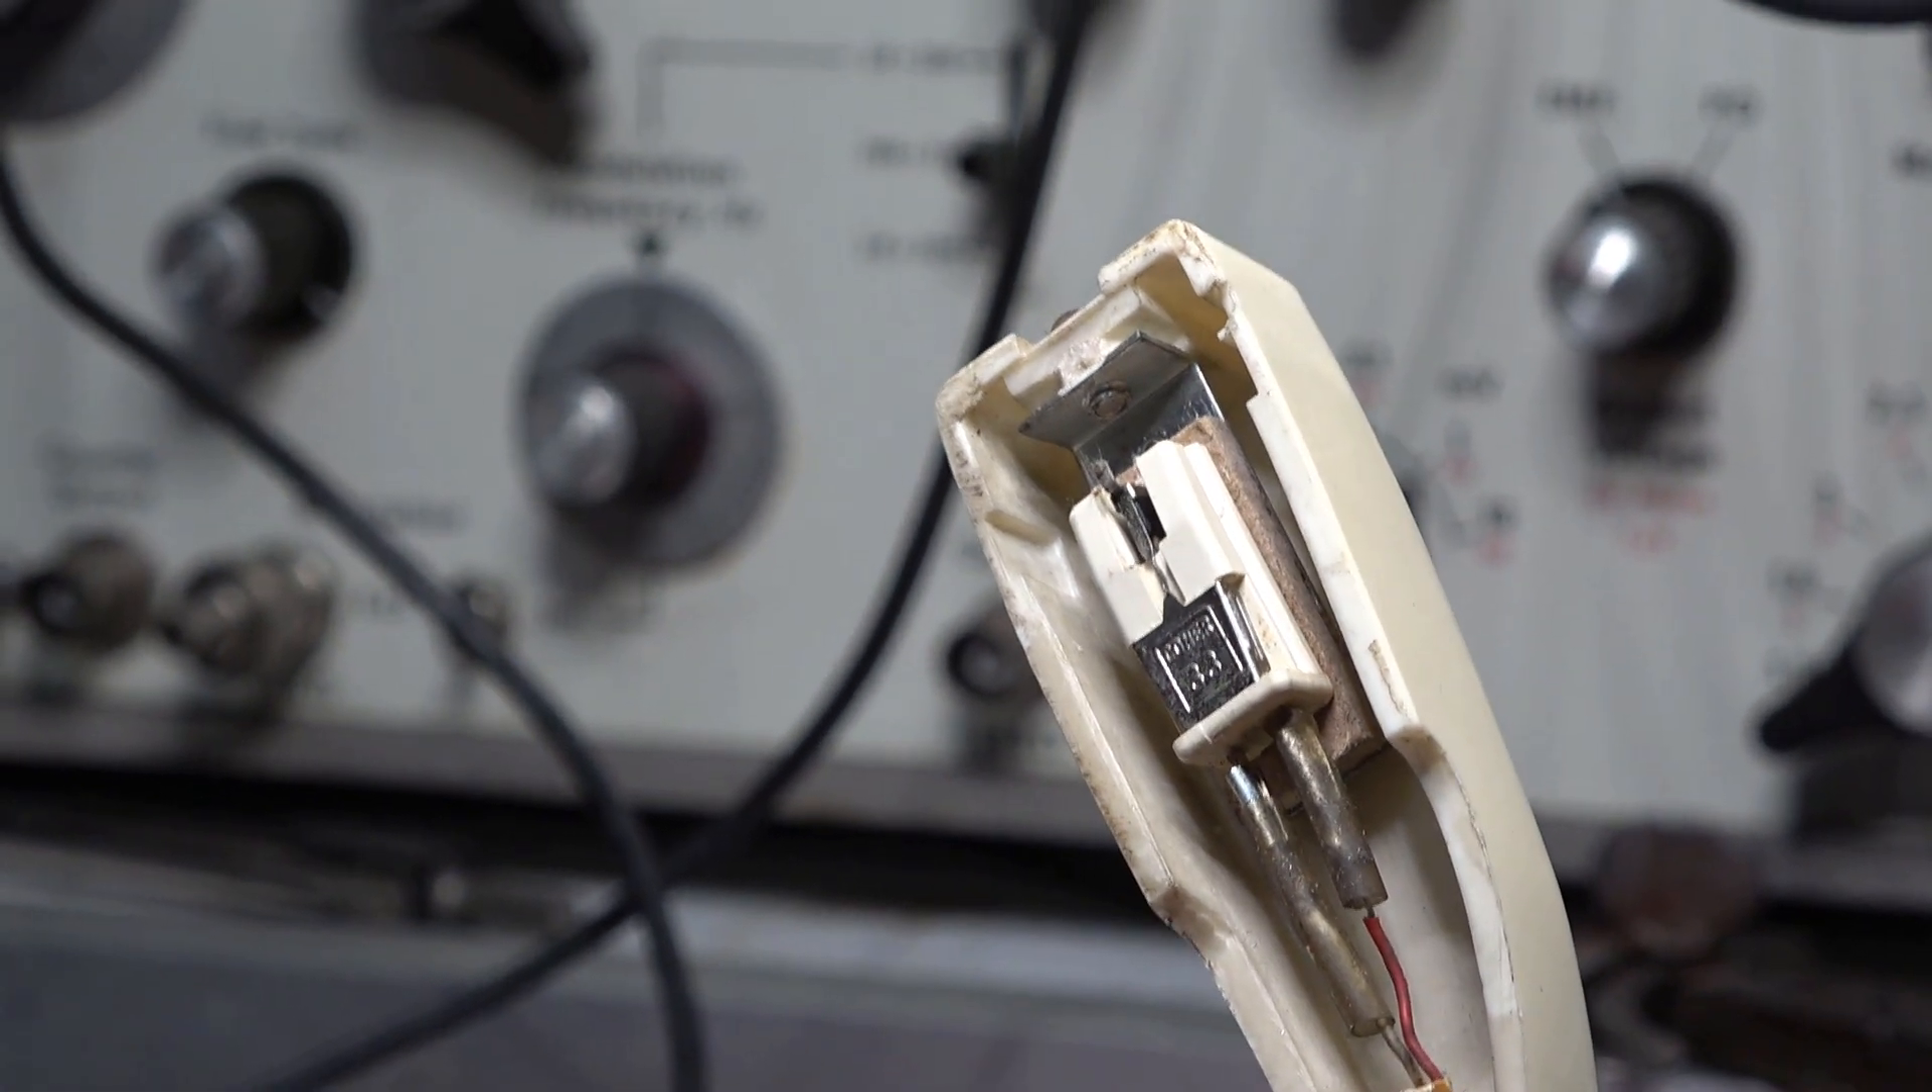Eccola lì la la testina montata non è la sua originale però va bene ugualmente.